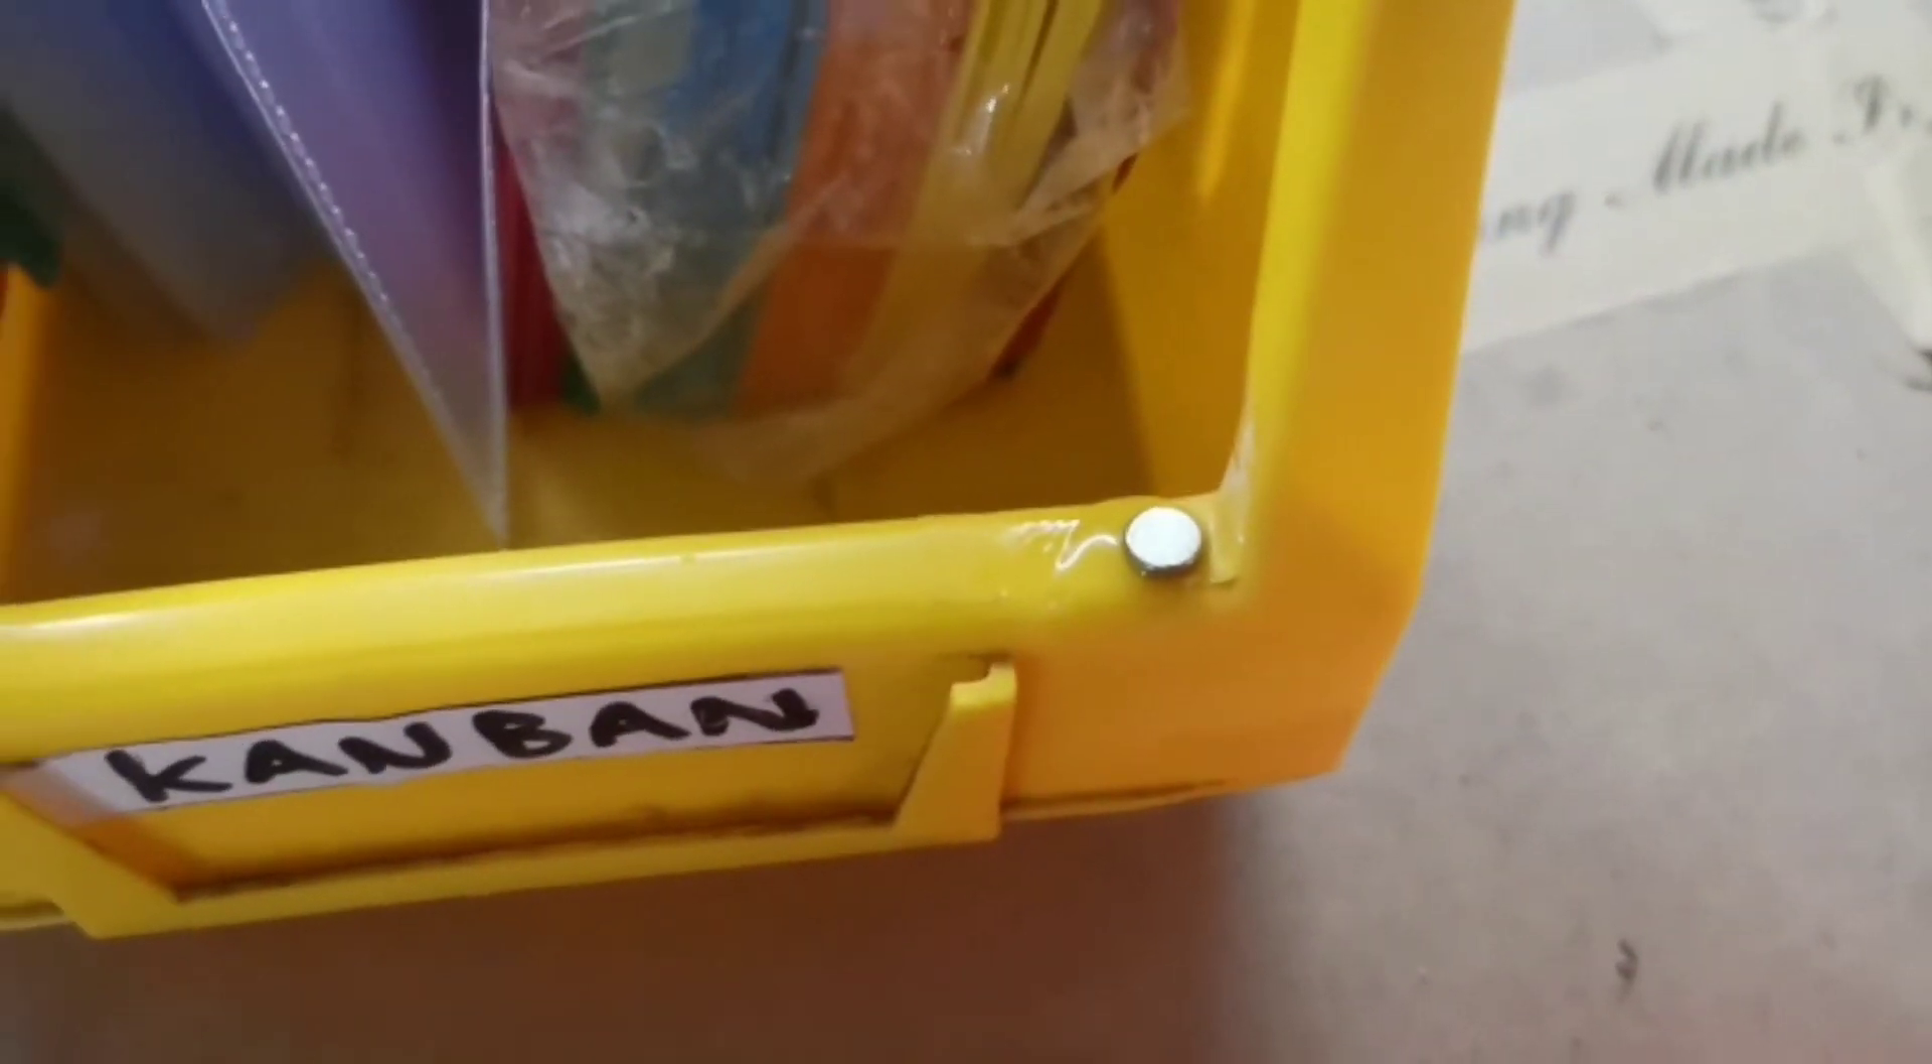I've glued a single magnet onto the edge of the kanban box.